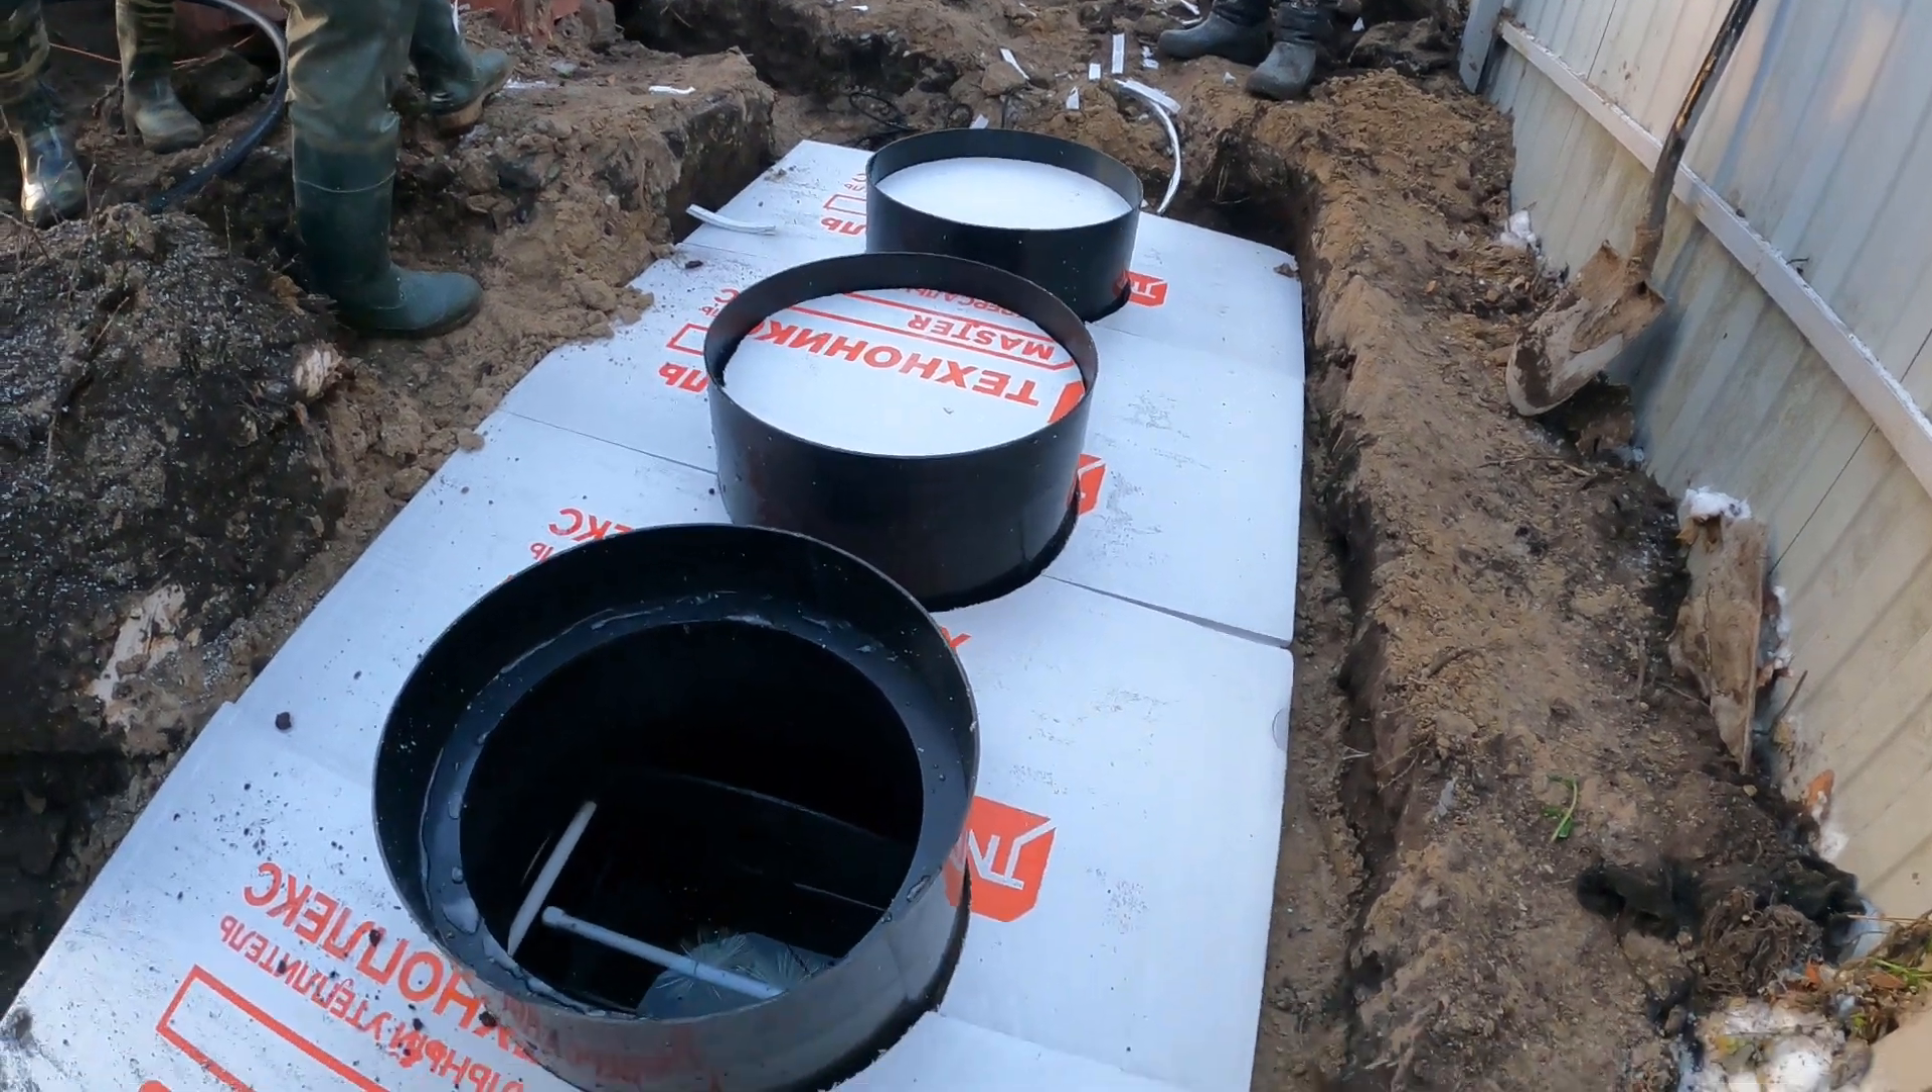Работа подходит к концу. Останется надеть только крышки.